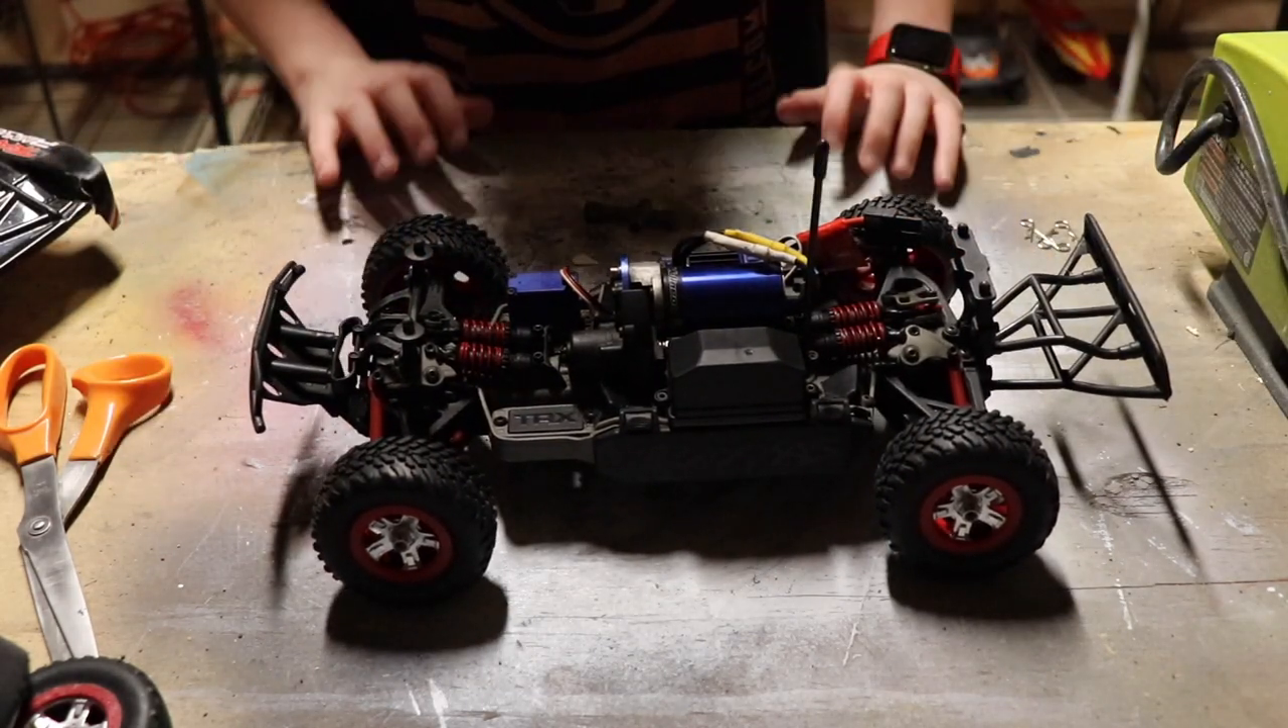So our tires are now on, facing the right direction.